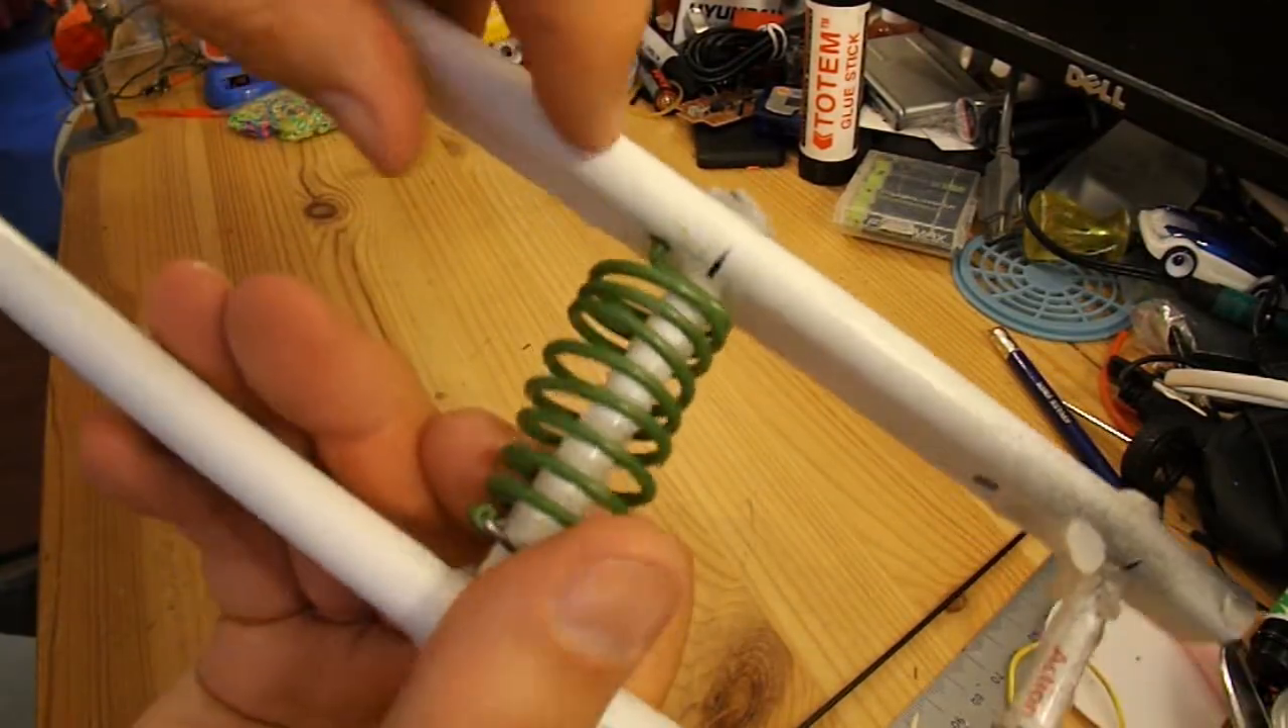That's wound the spring onto the cross member.